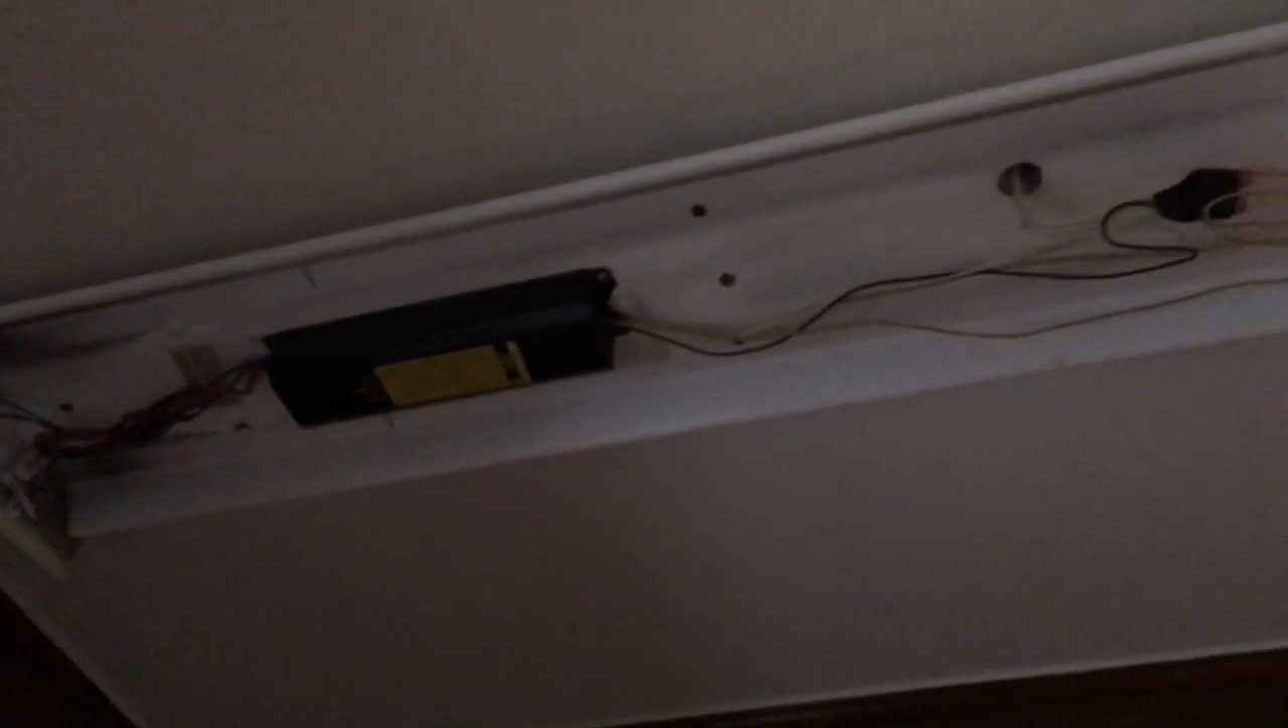Okay got the bulbs out and the little cover off looks like this is the original ballast so I will begin removing this getting ready to put the new one in.